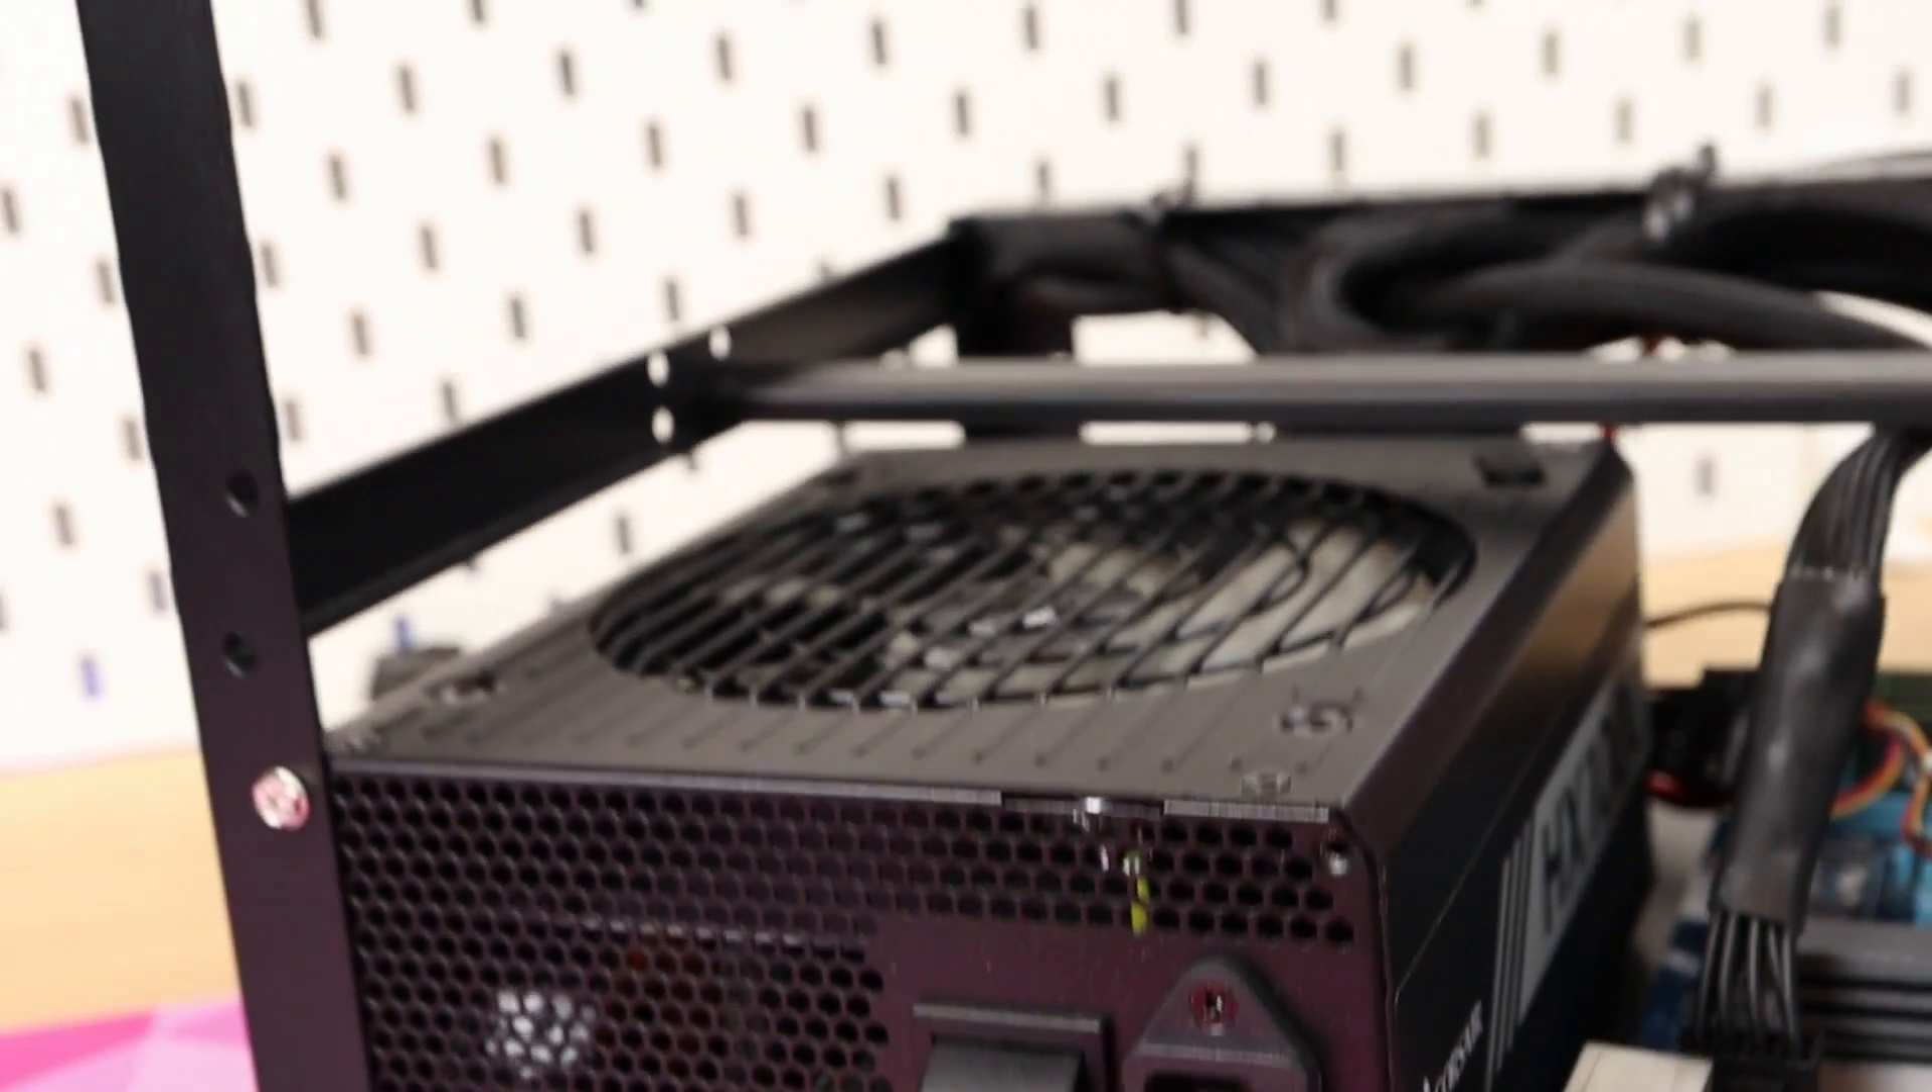That power supply is a monster but it fits in there just nice.